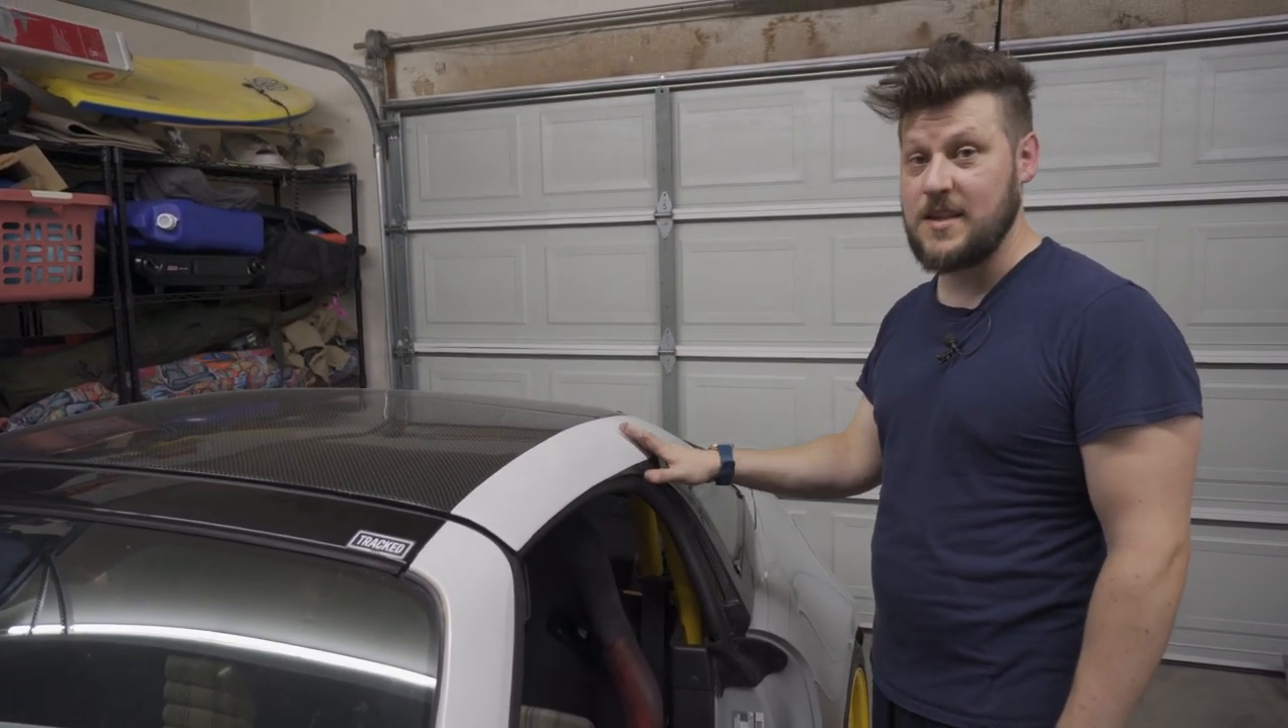You can see the top is back on.